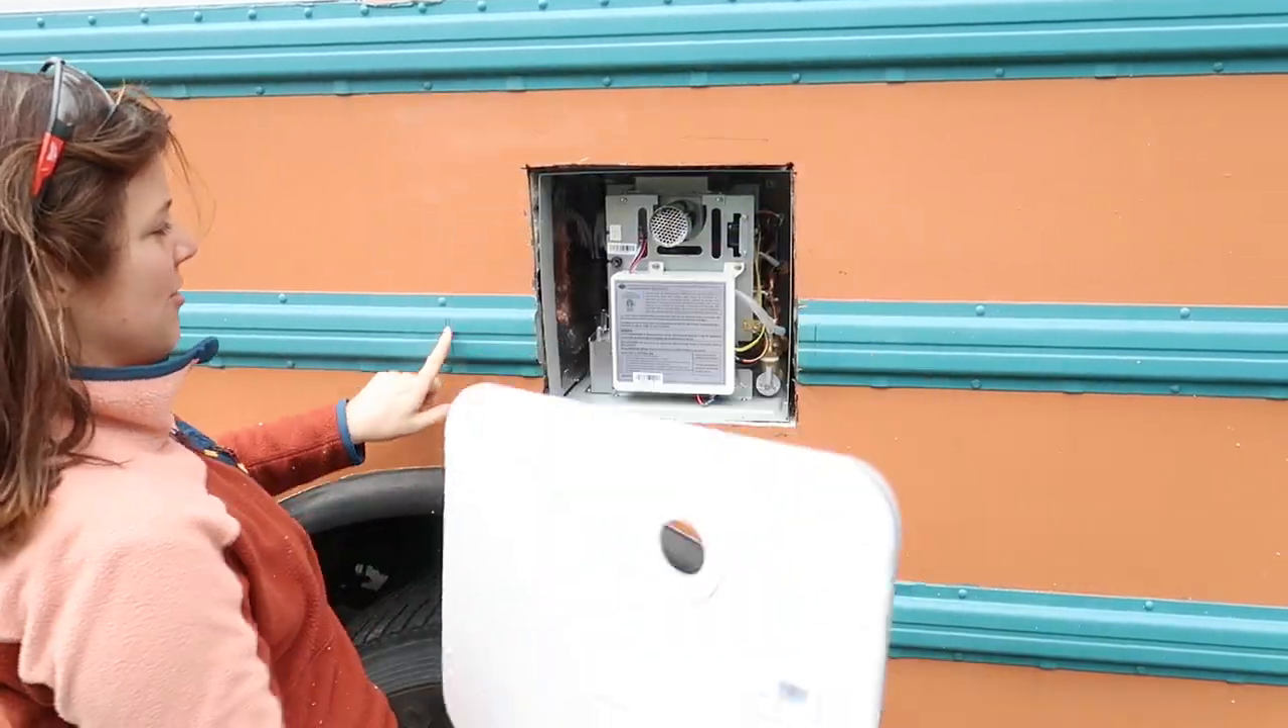So the cover is actually a lot wider than what our hole is so we just need to trim off the rub rail on either side.